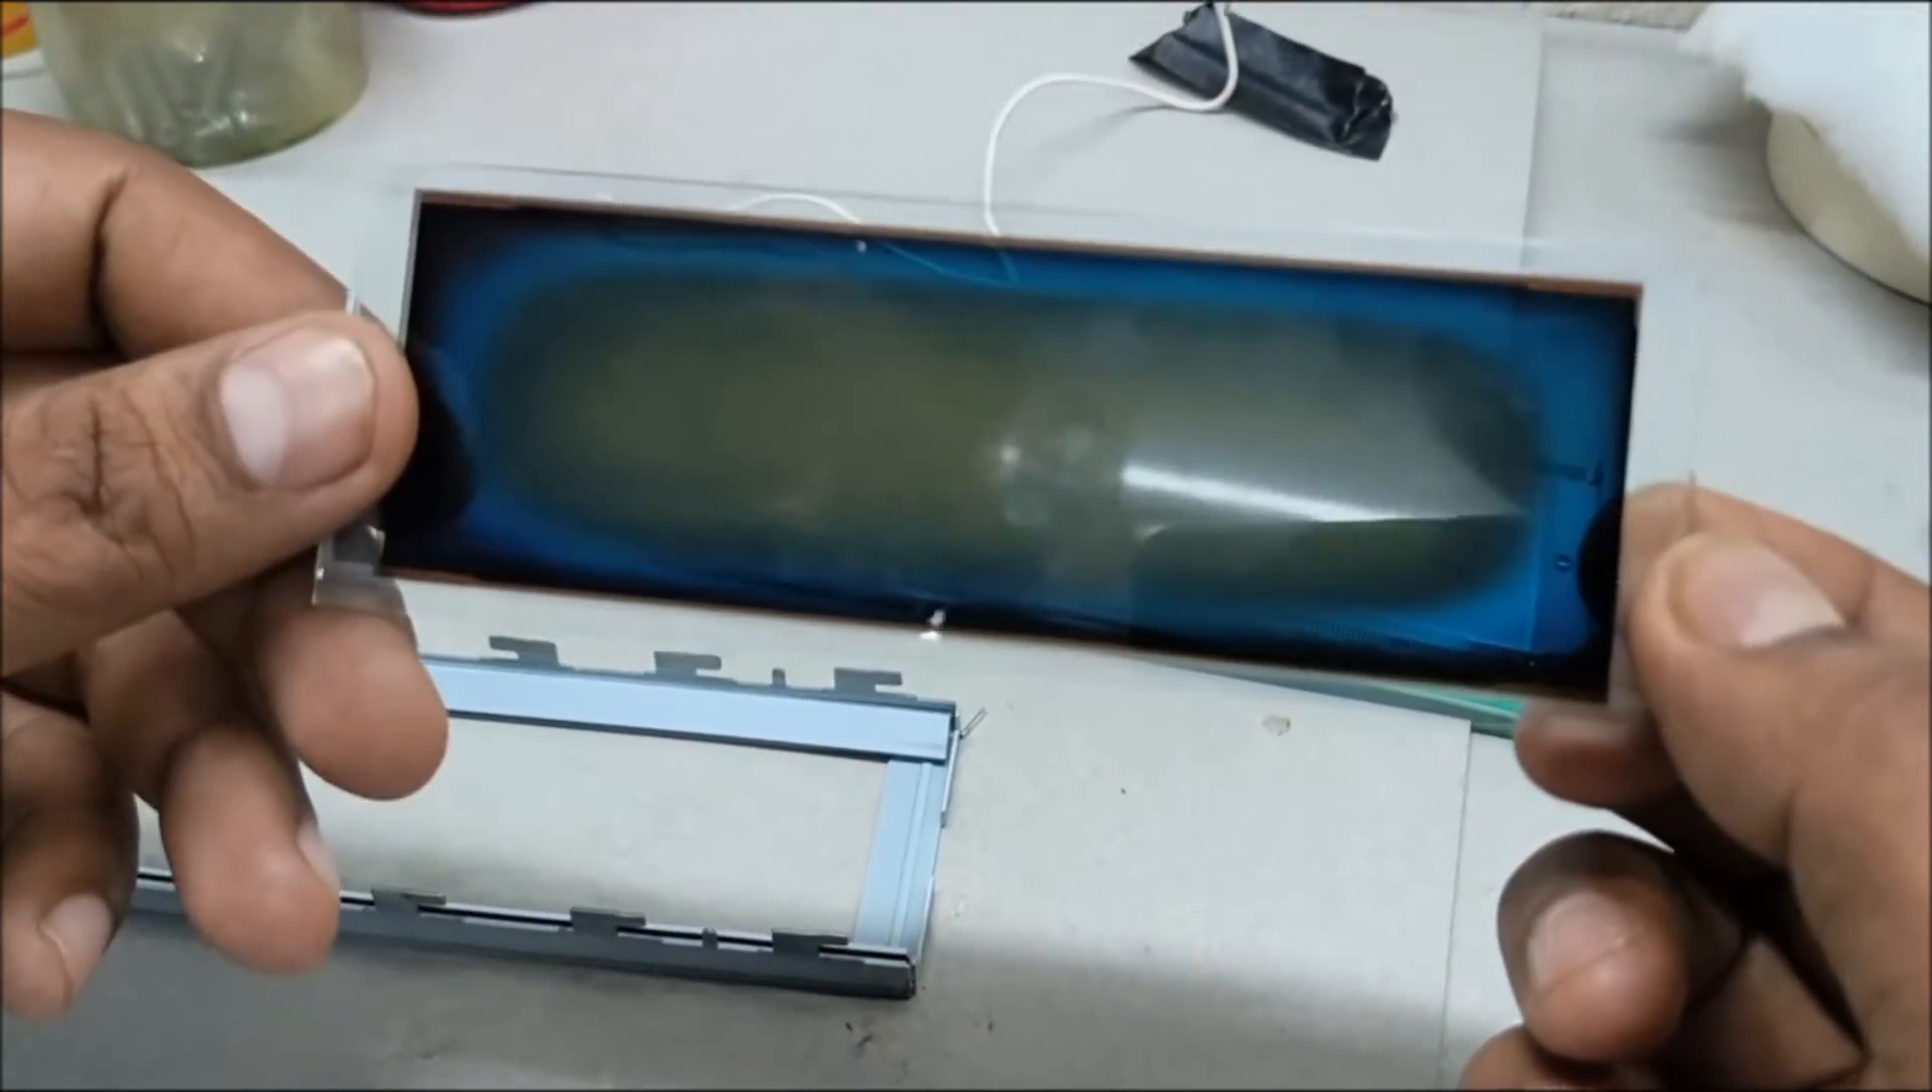Finally we have separated the LCD completely.